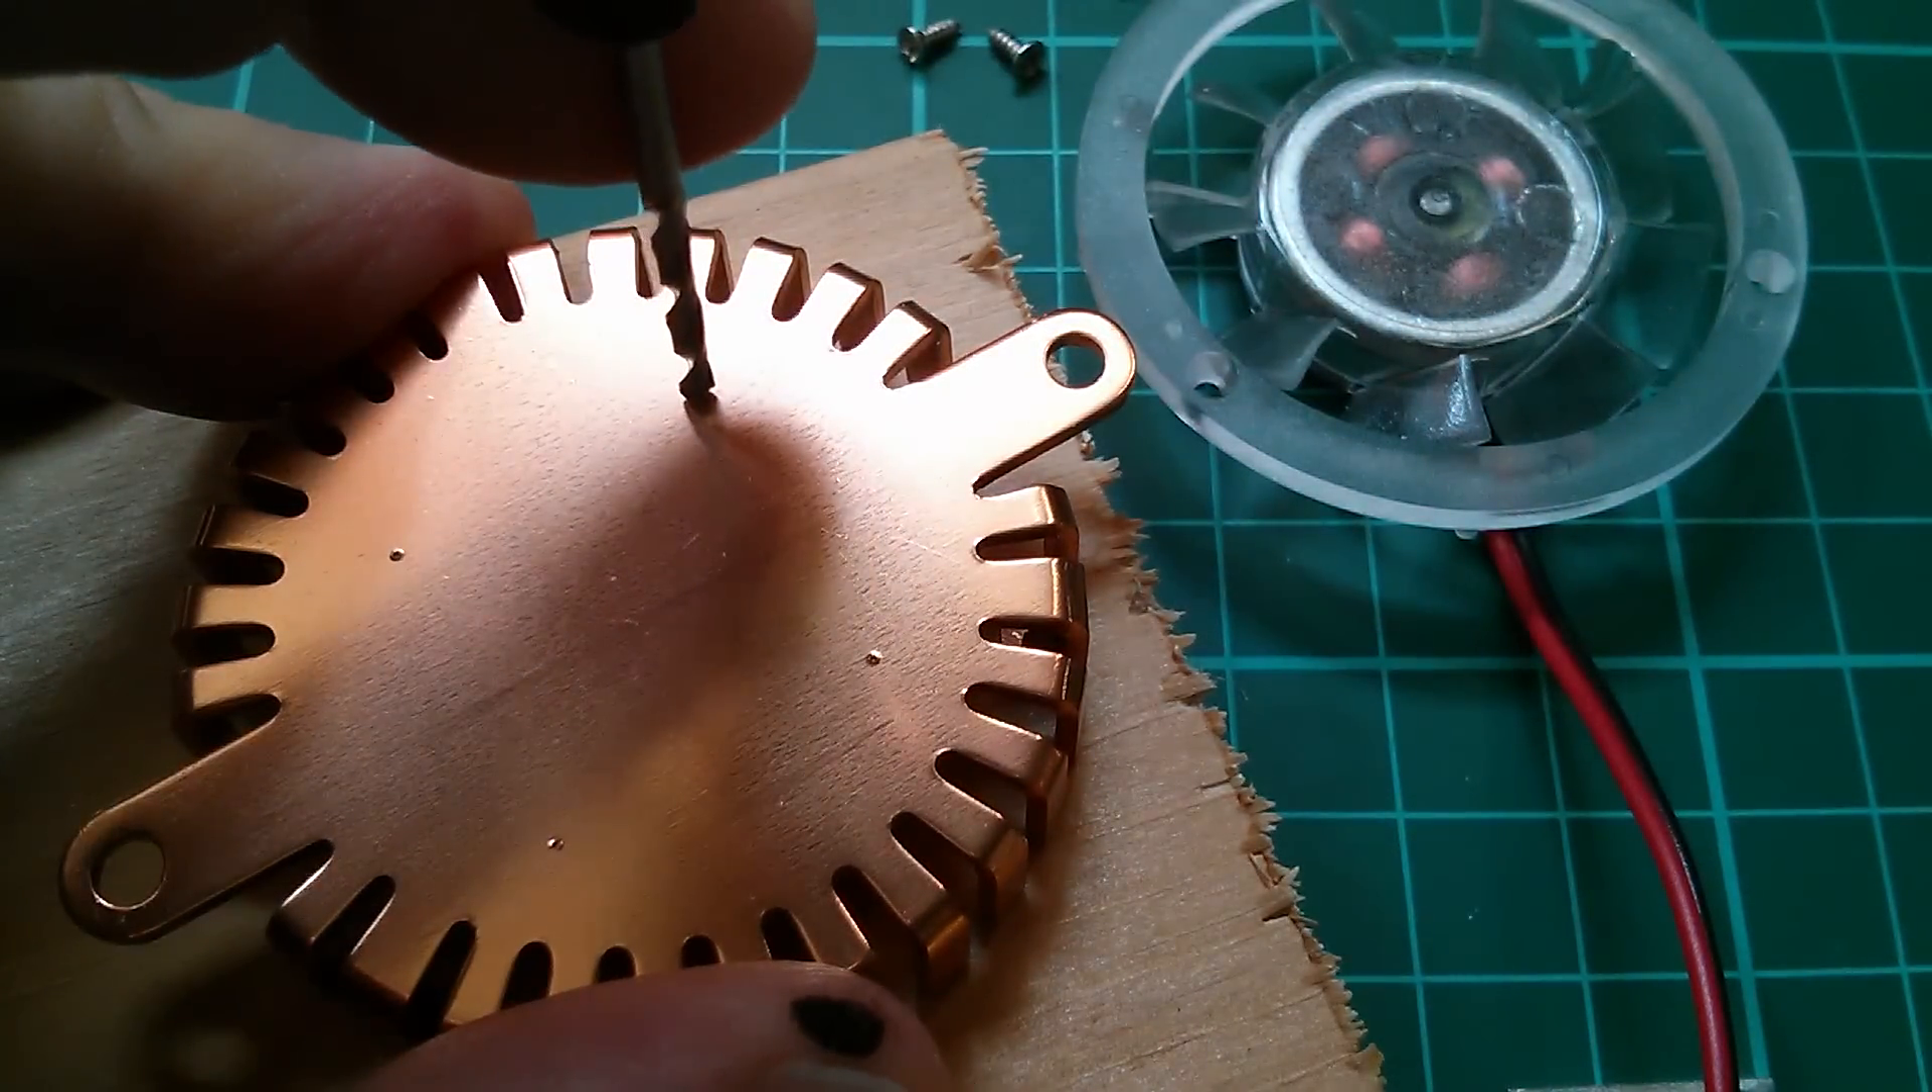Now I've just taken the fan part out of the heat sink while I drill these holes.